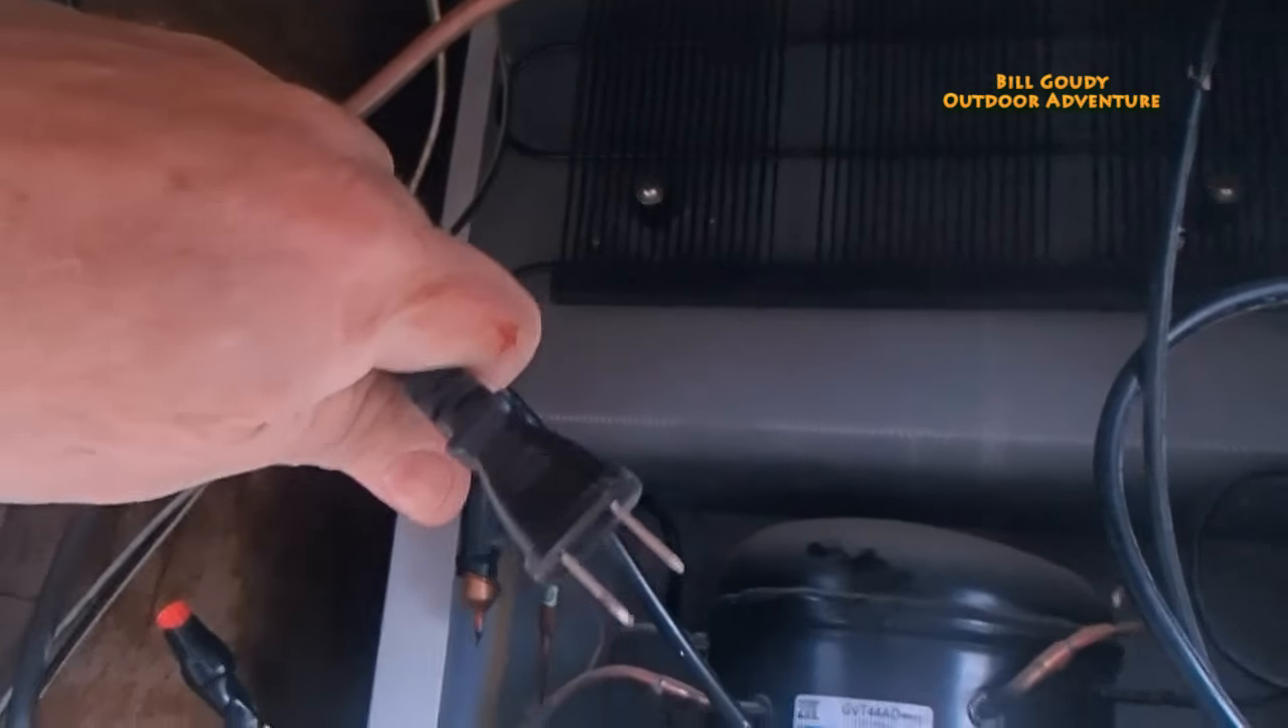Here's the cord here's the cord for the water heater I just haven't got it plugged in yet.